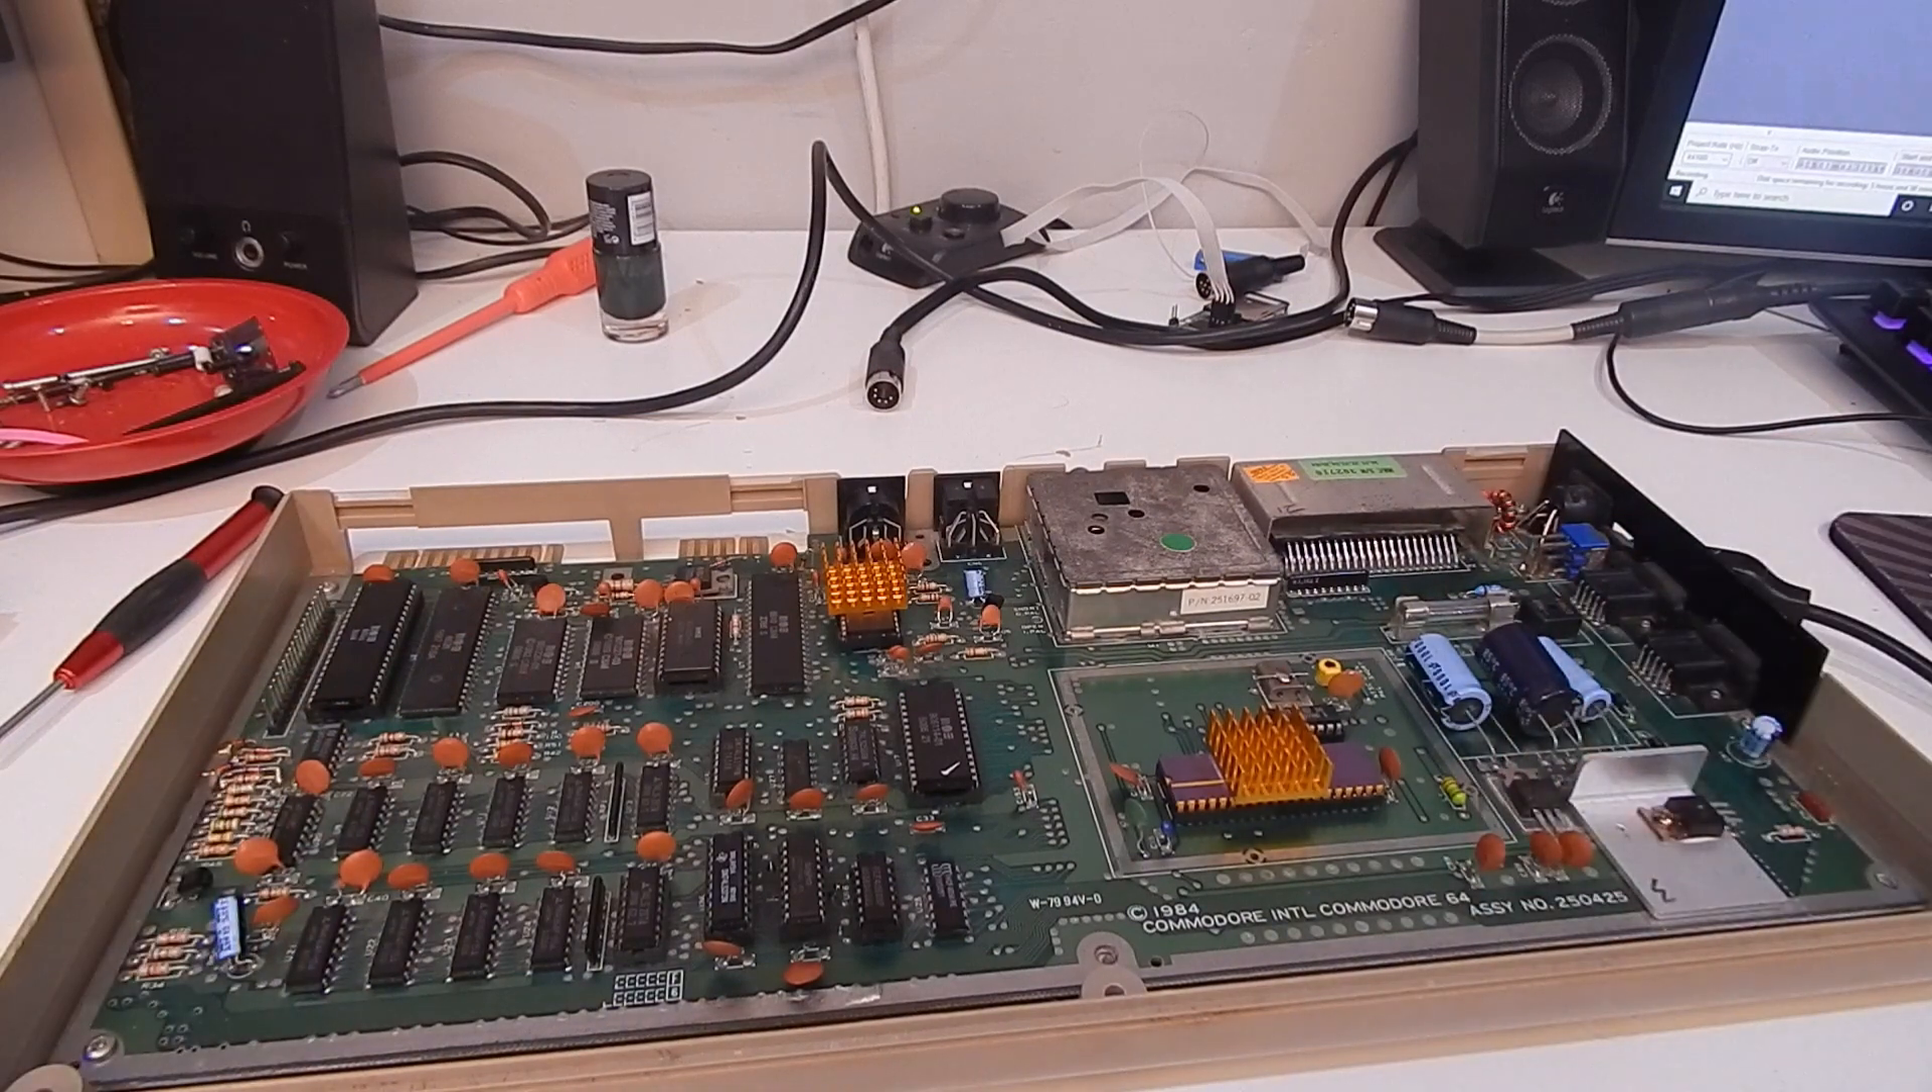I've got the board back in its base.